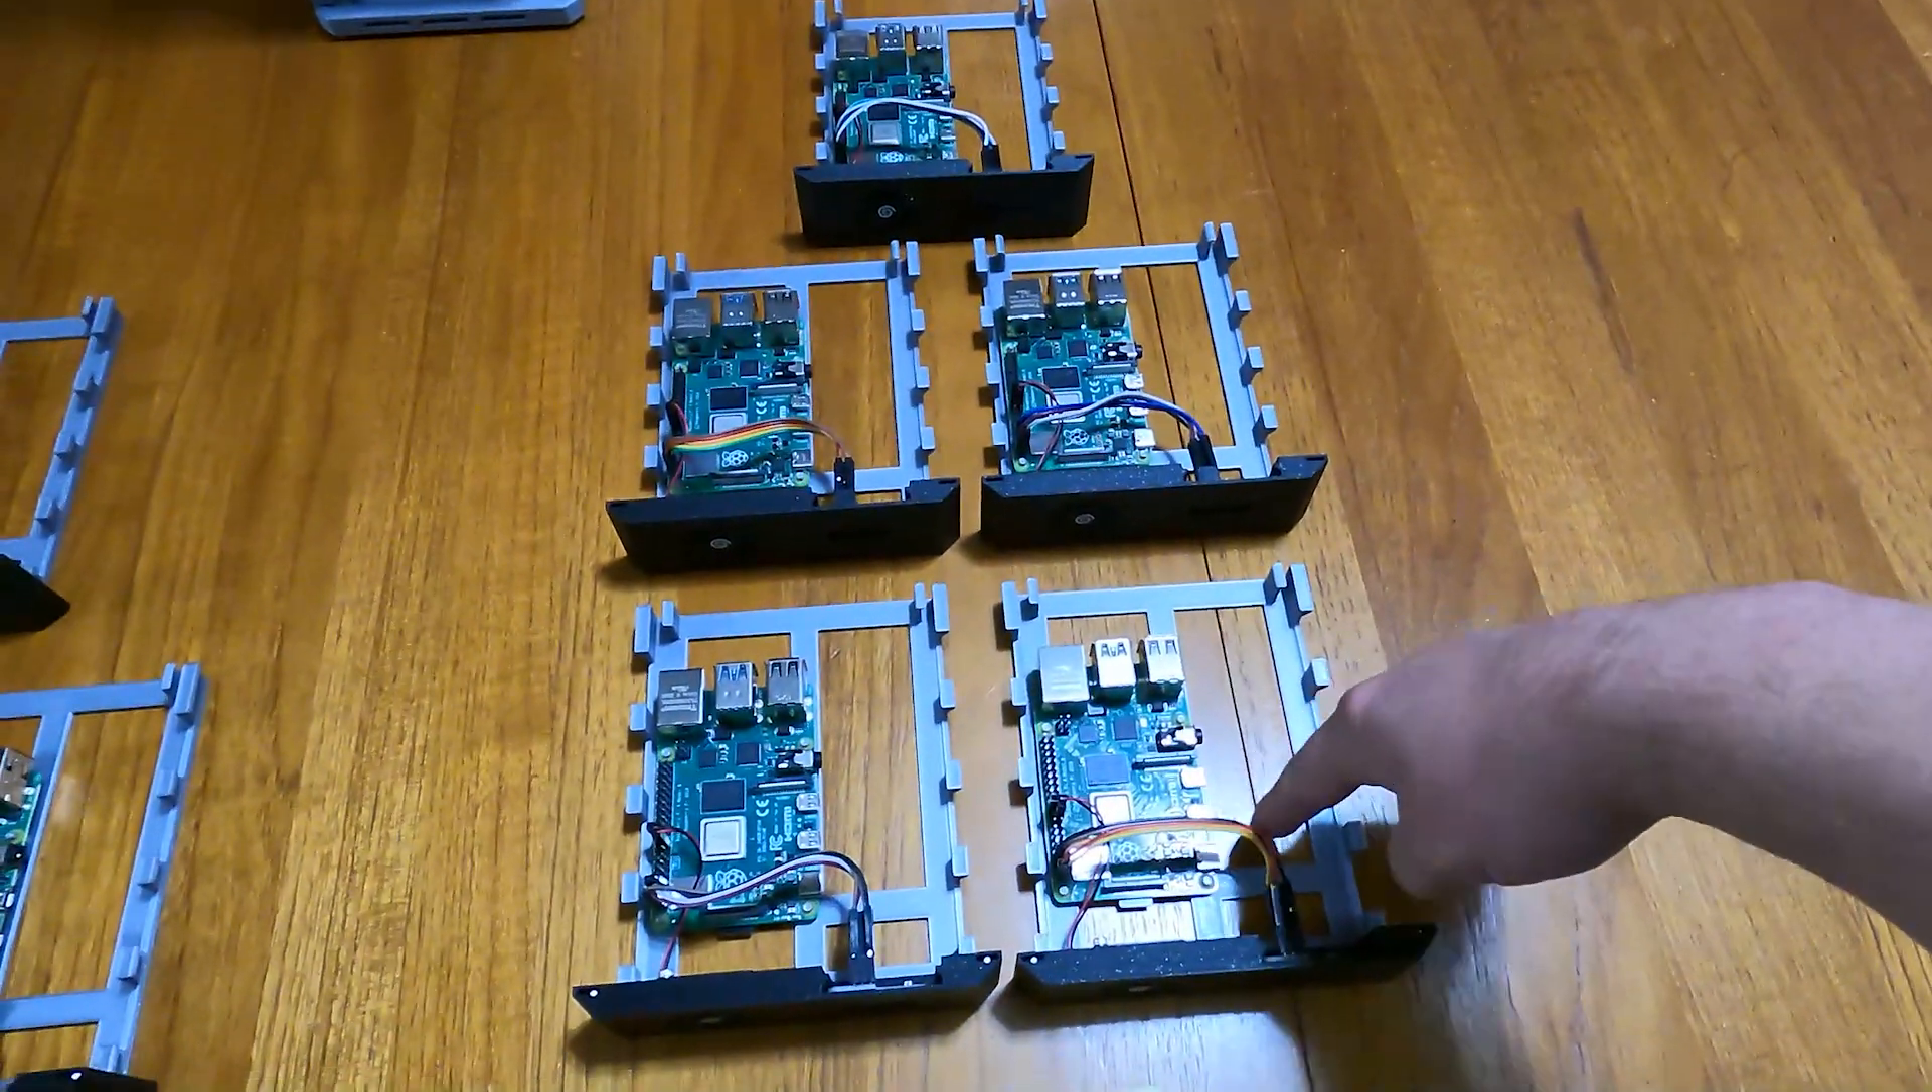So here are the assembled blades.